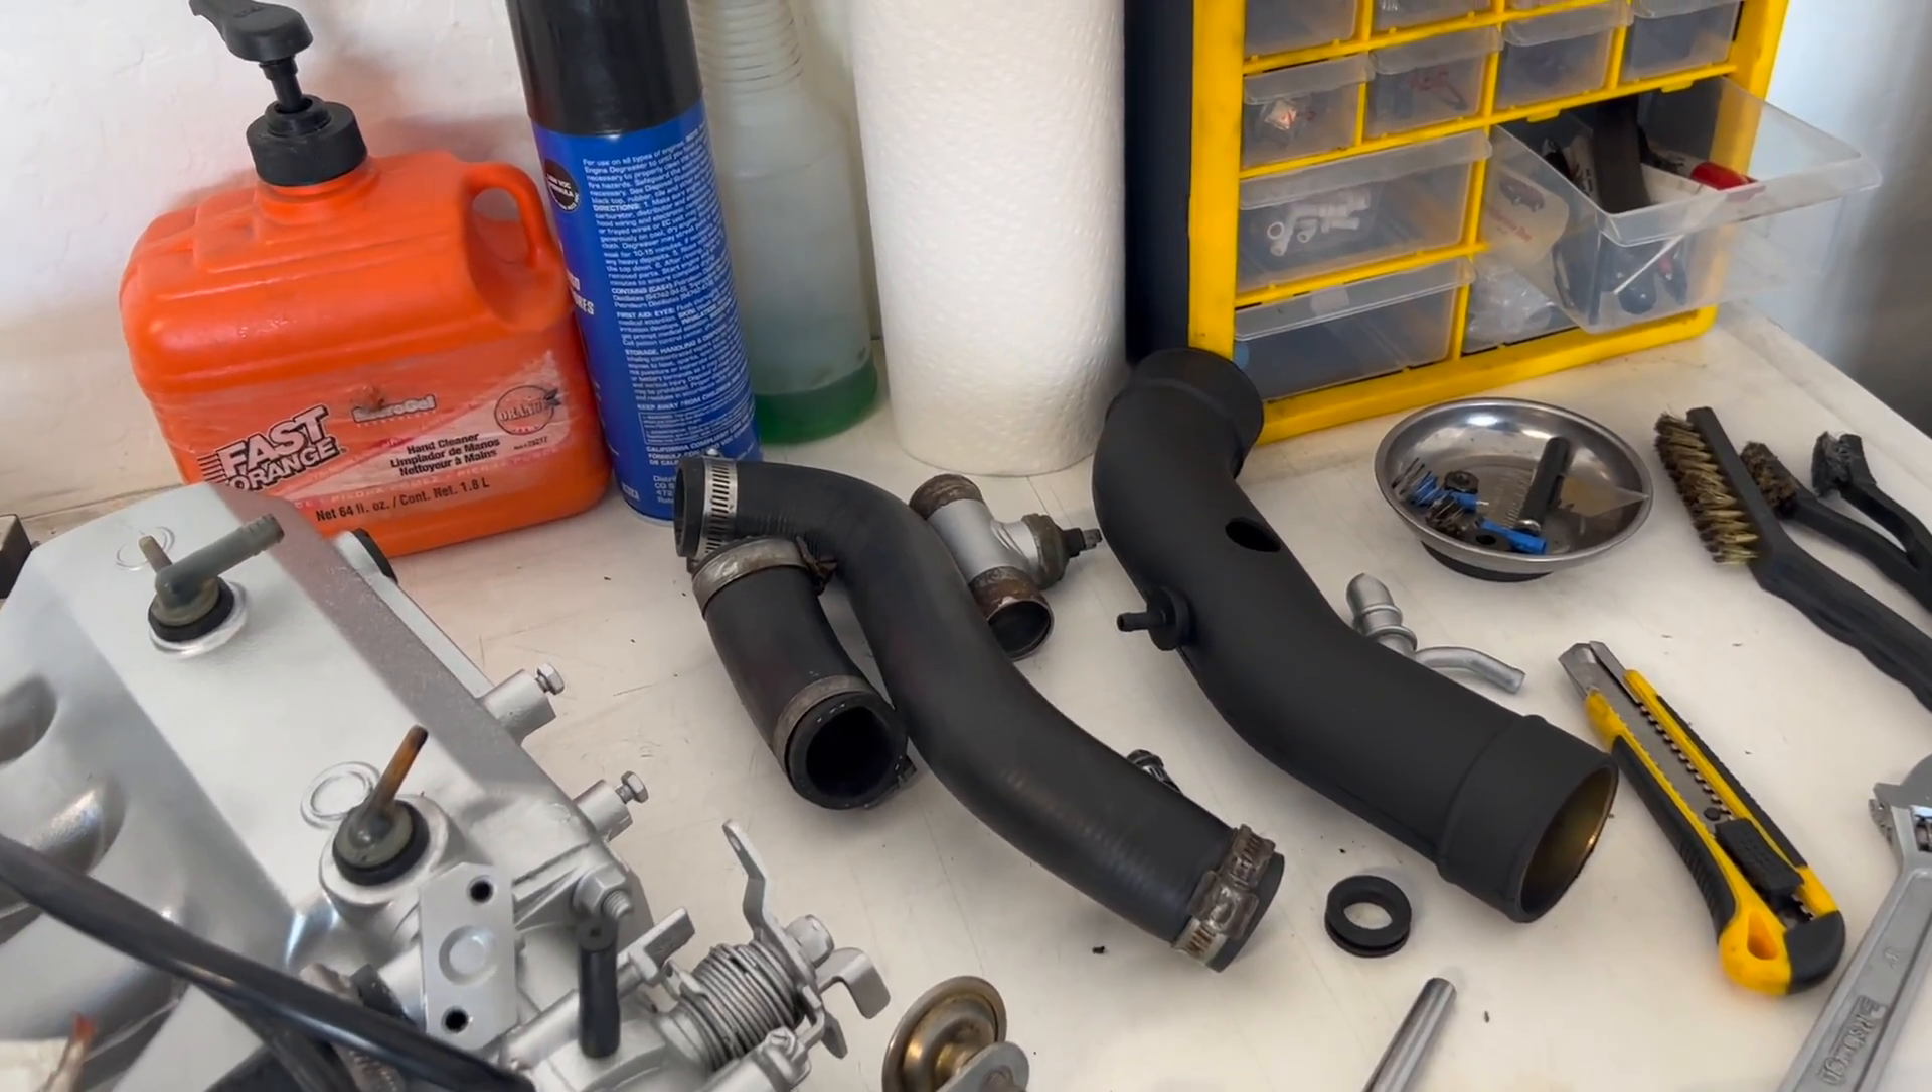So we've got a couple more charge pipes and little pieces we just got to reassemble now that the paint on these items is cured.